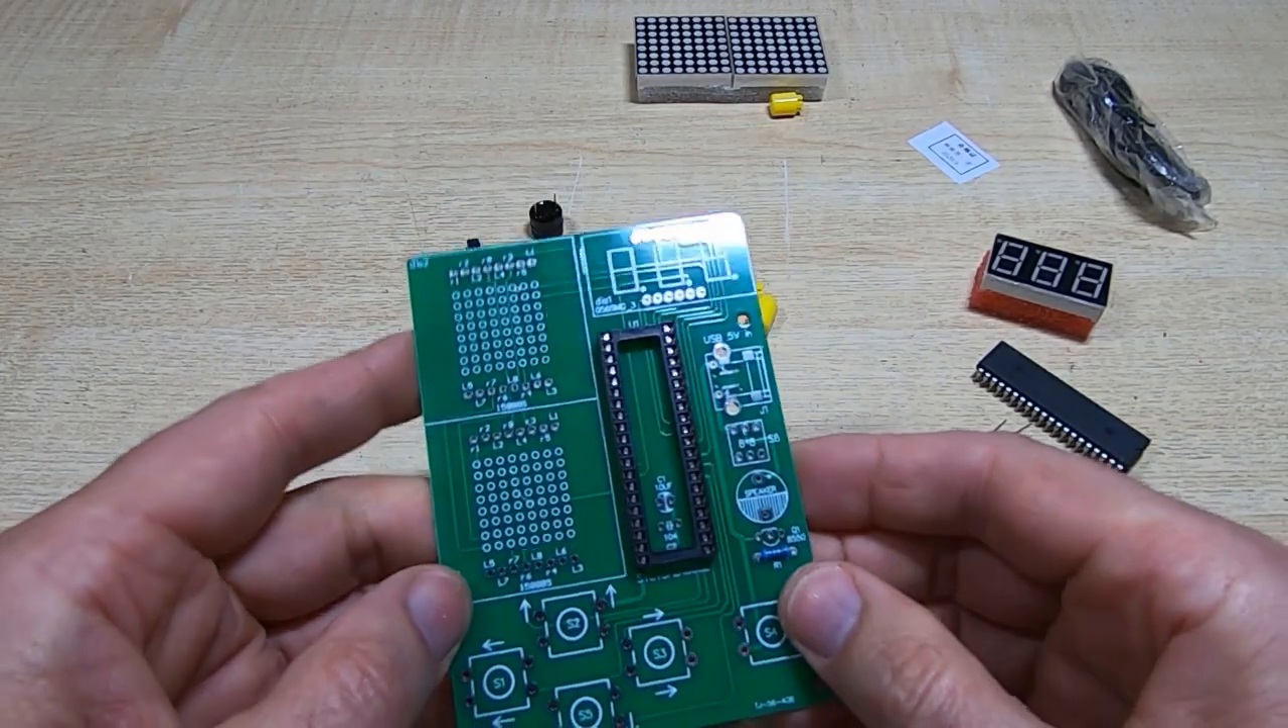Okay so that's the socket installed.